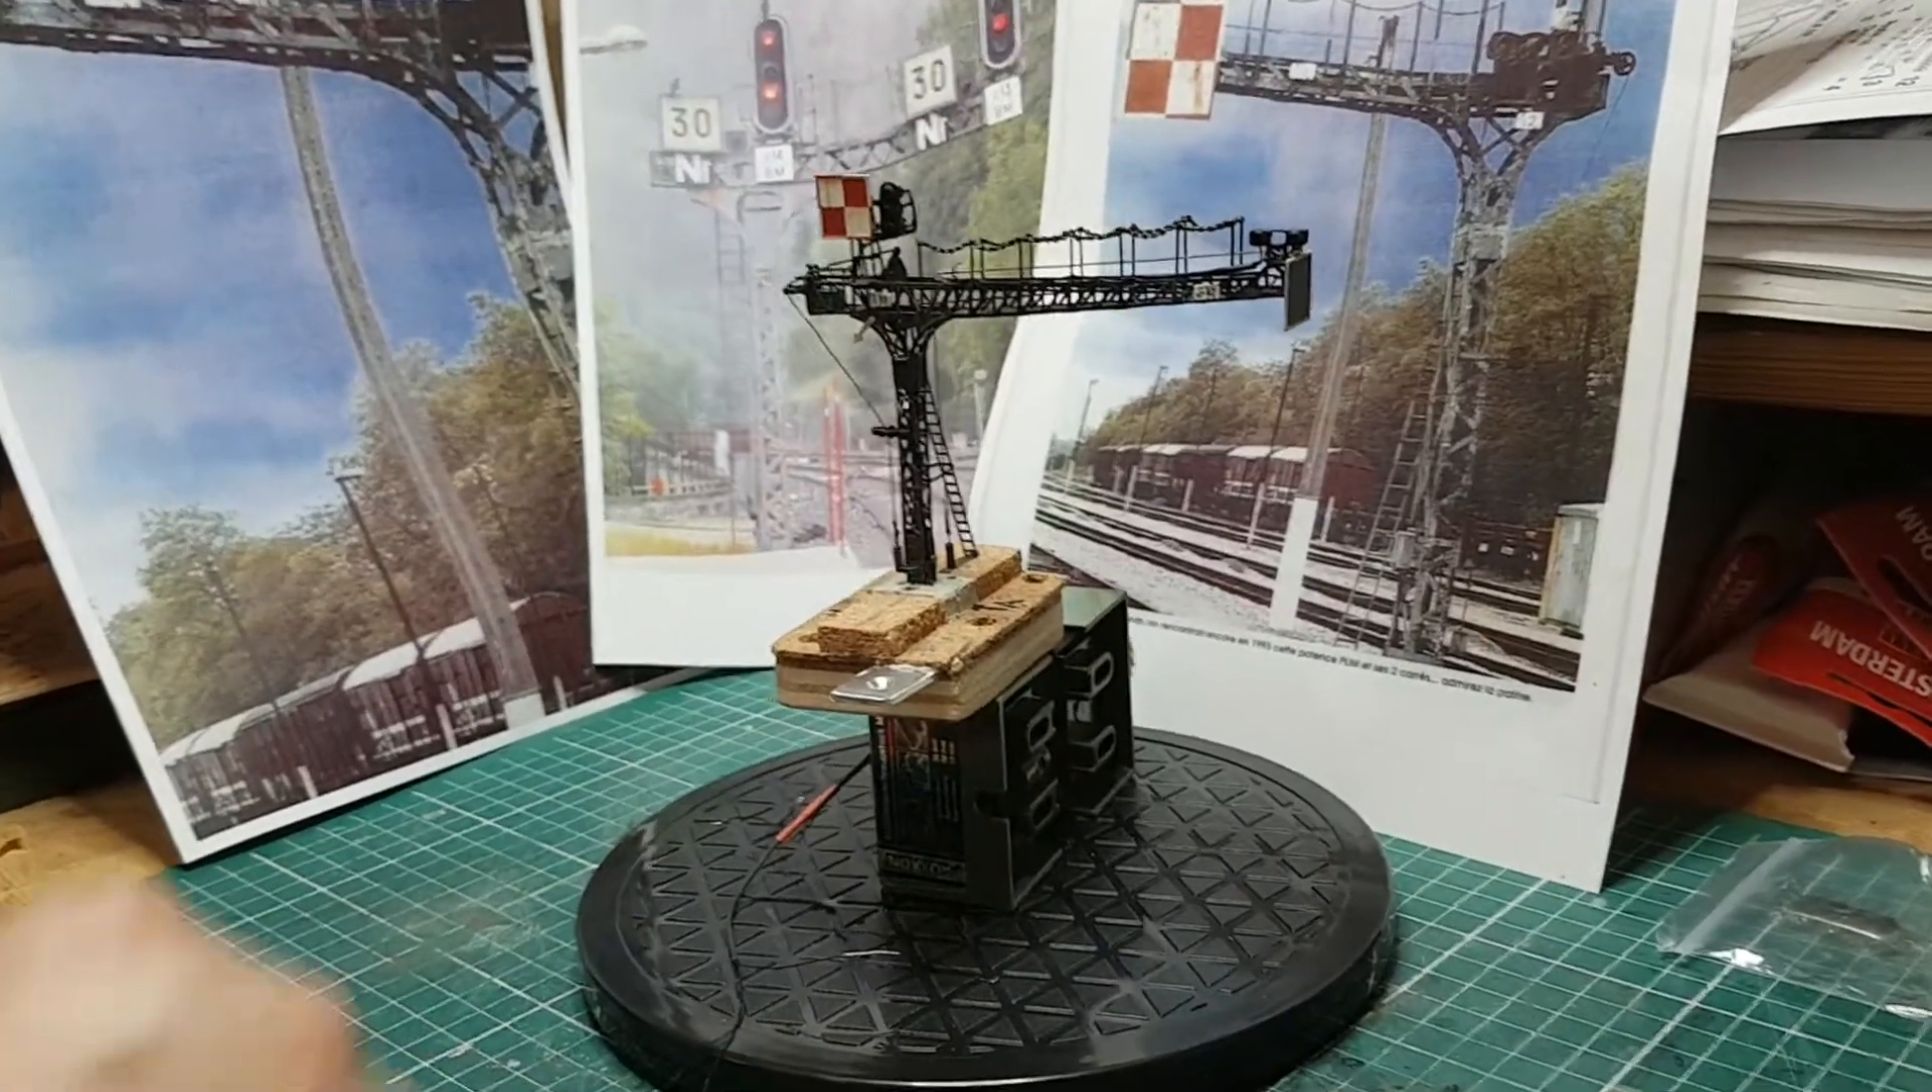Alors tout d'abord la potence a été fixée sur son socle.